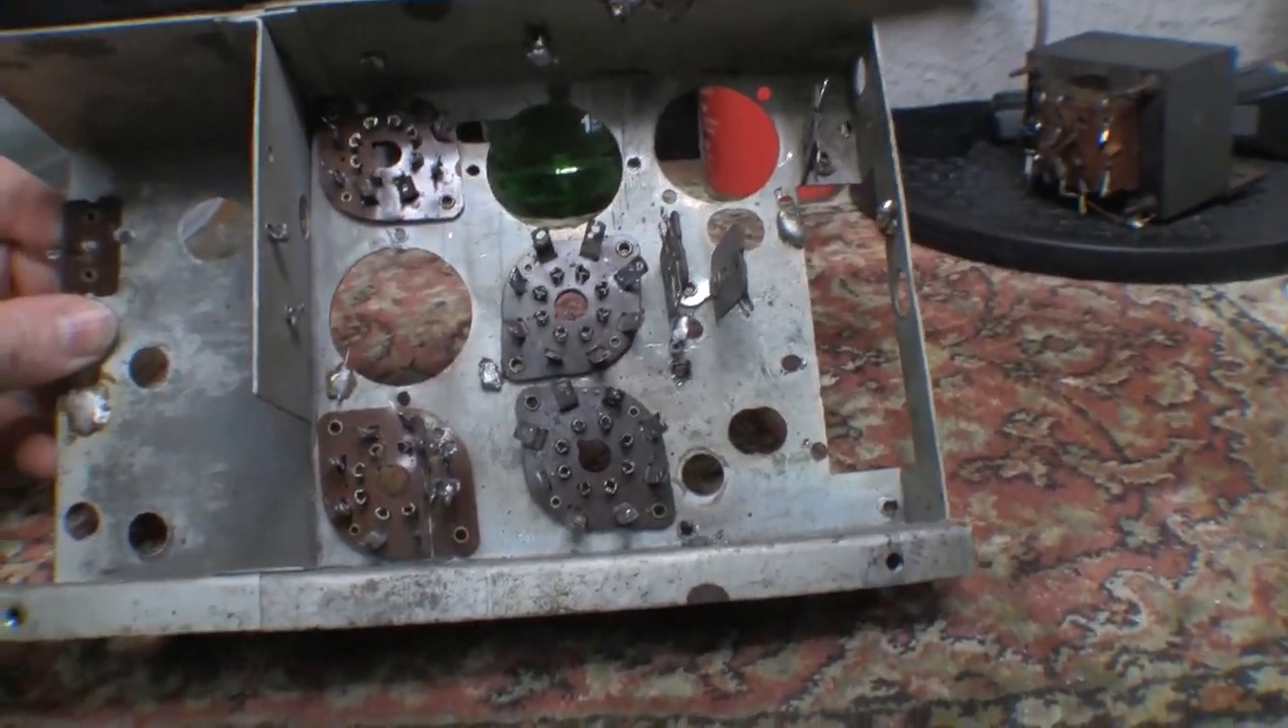Okay at this point chassis is pretty much stripped down all the components are removed and so the only decision now is do I drill off the valve tube sockets off the chassis or not.